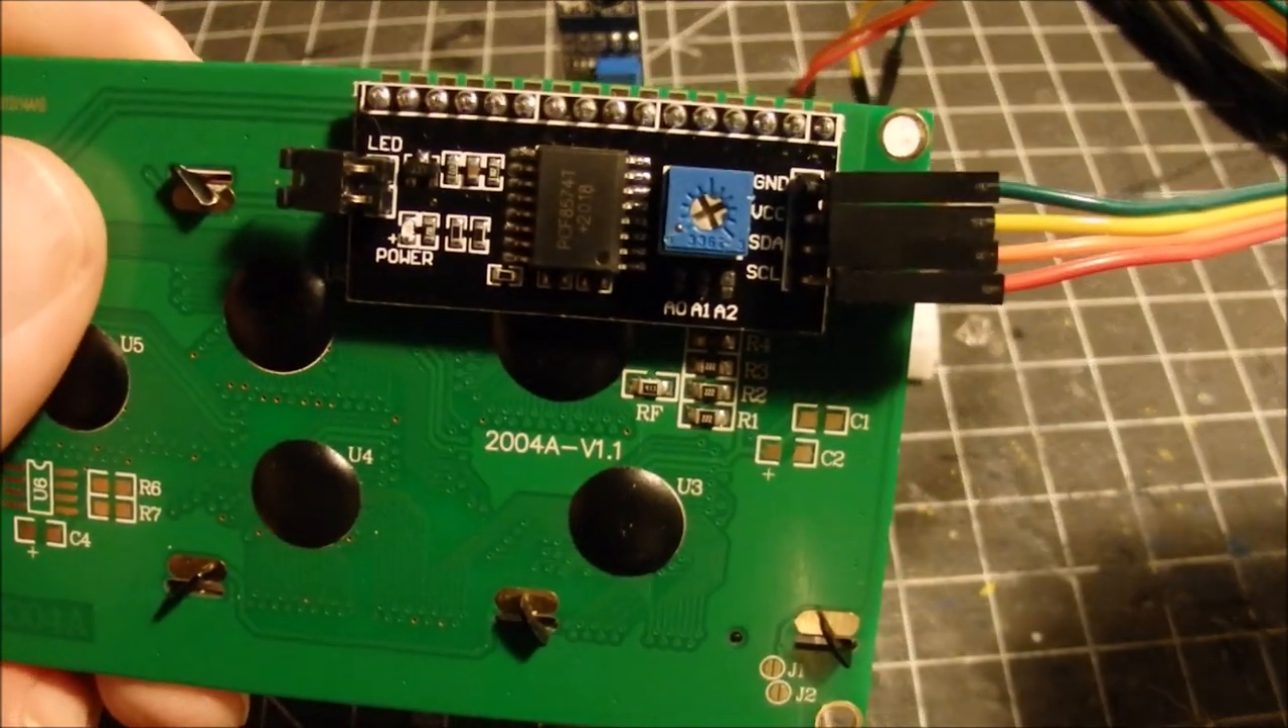You can see I've got four, uh, jumper wires plugged into the back here.